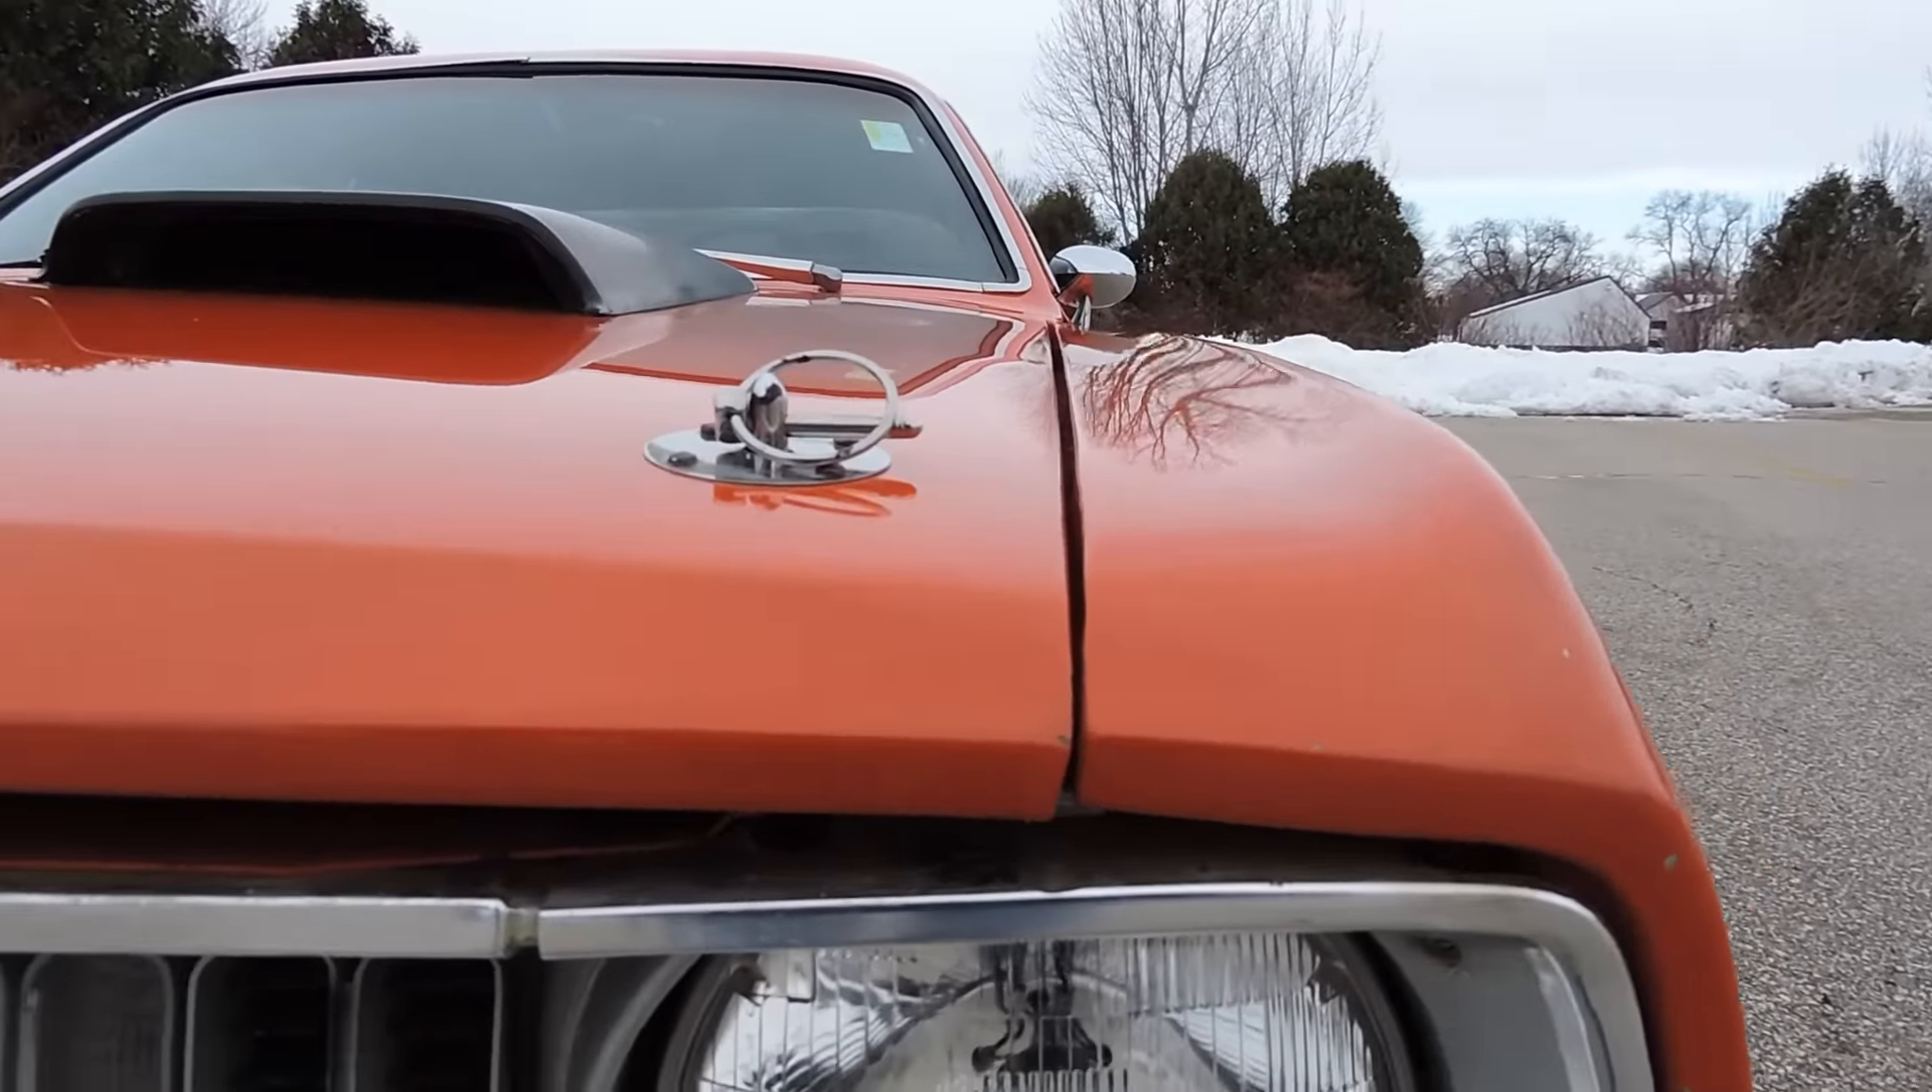The hood fits great along top of that fender. Gaps are really pretty decent, it's a little tighter in the very front than in the back, but not bad at all.